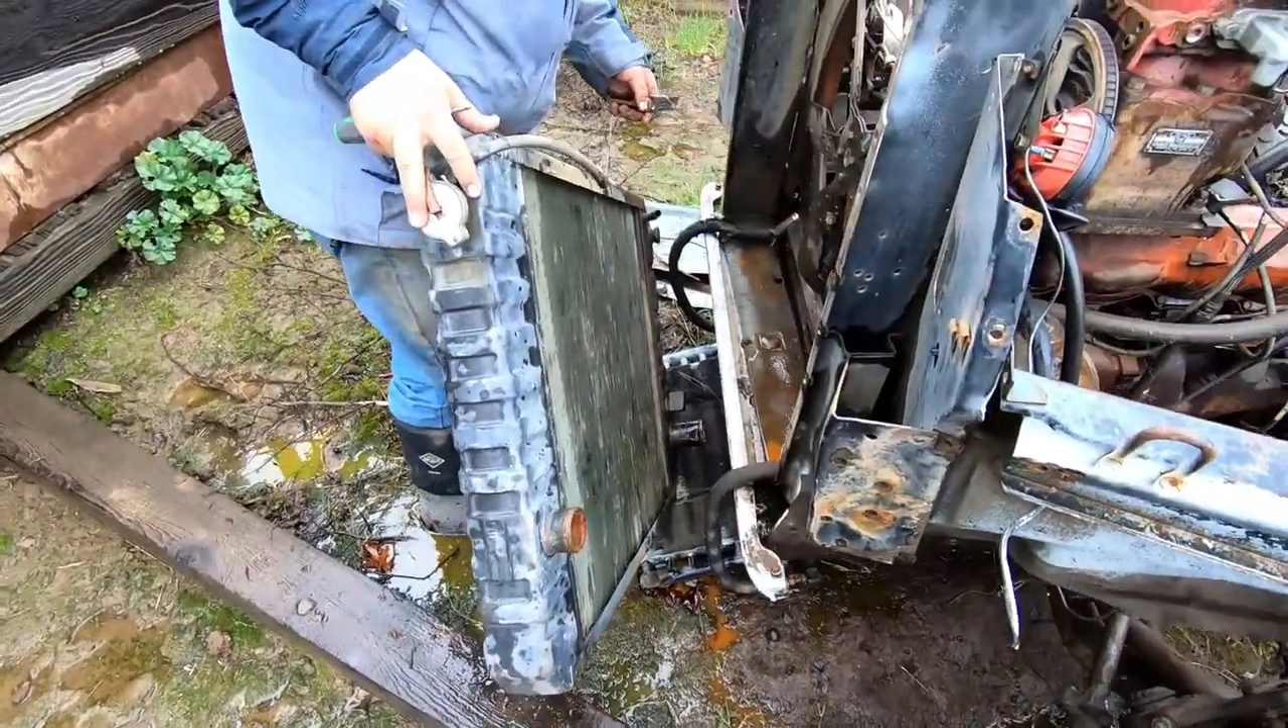Looks like Ryan has this radiator off.